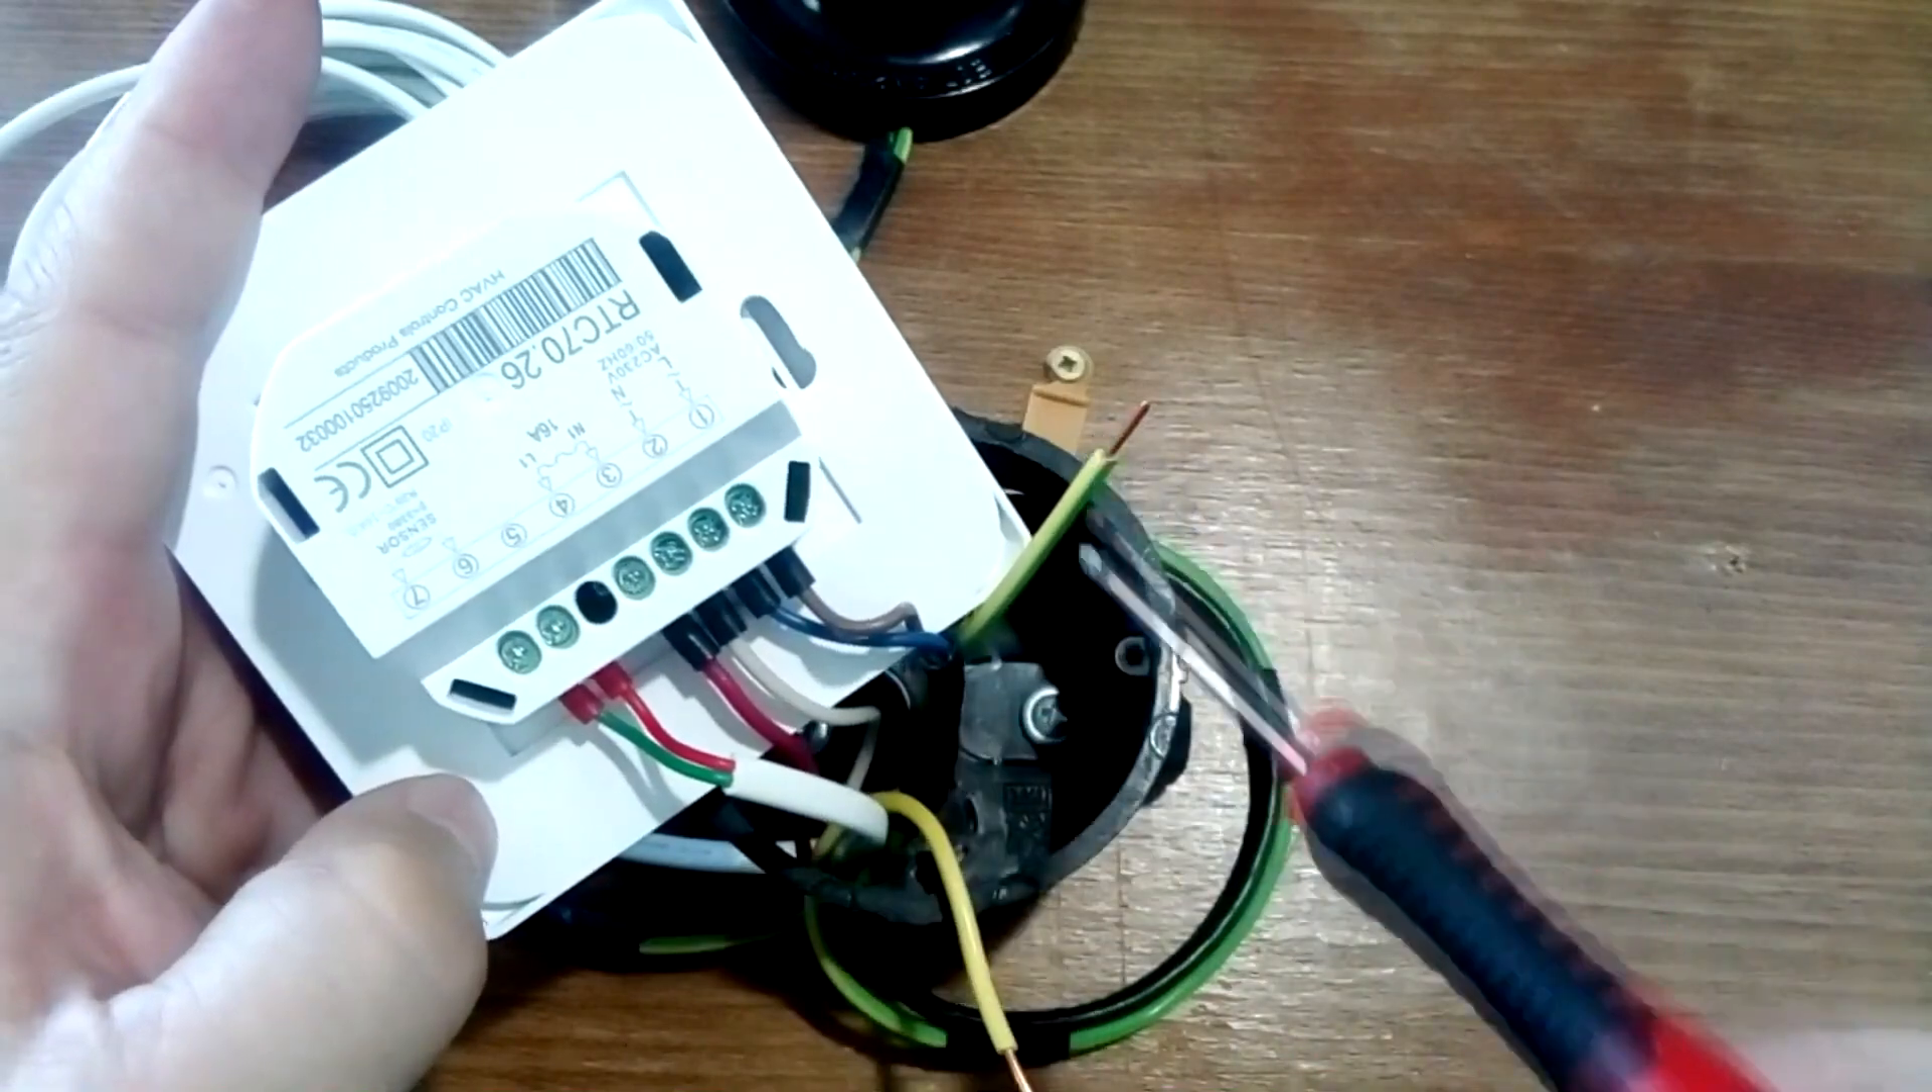As you can see, all wires are connected to the thermostat. Only the ground wires remain.